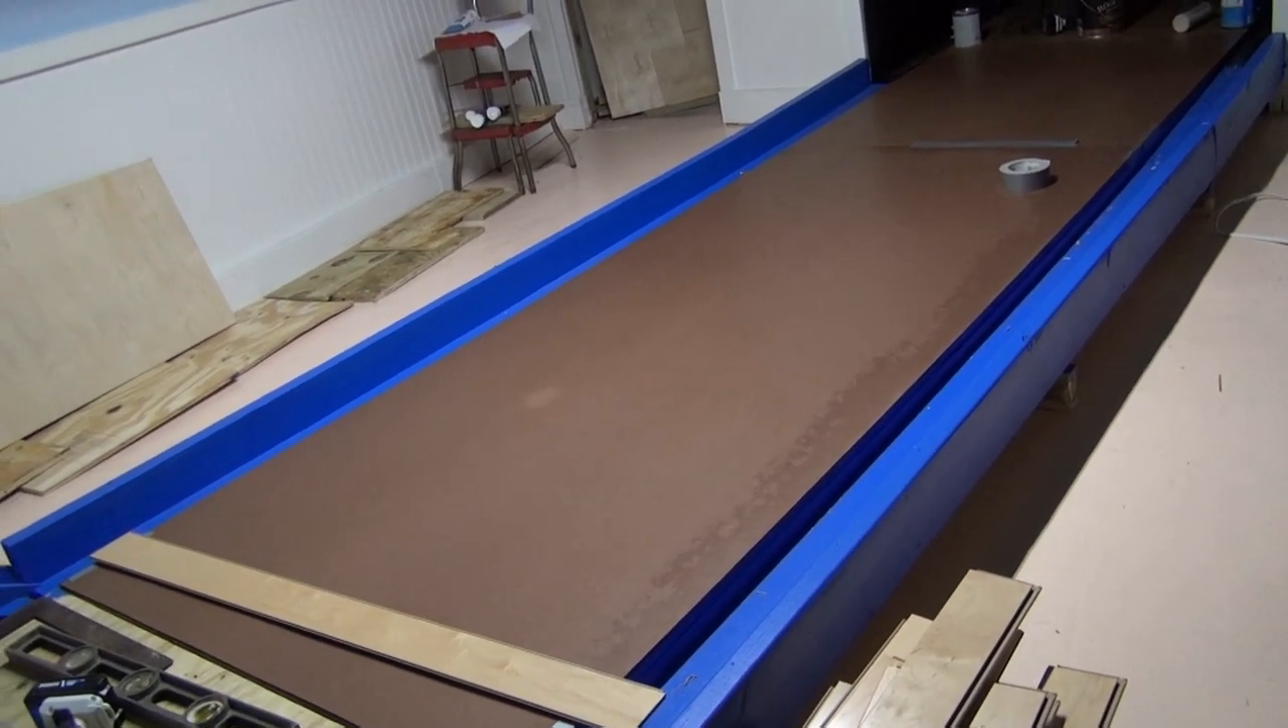I cut and put together the the underlayment for the main section.